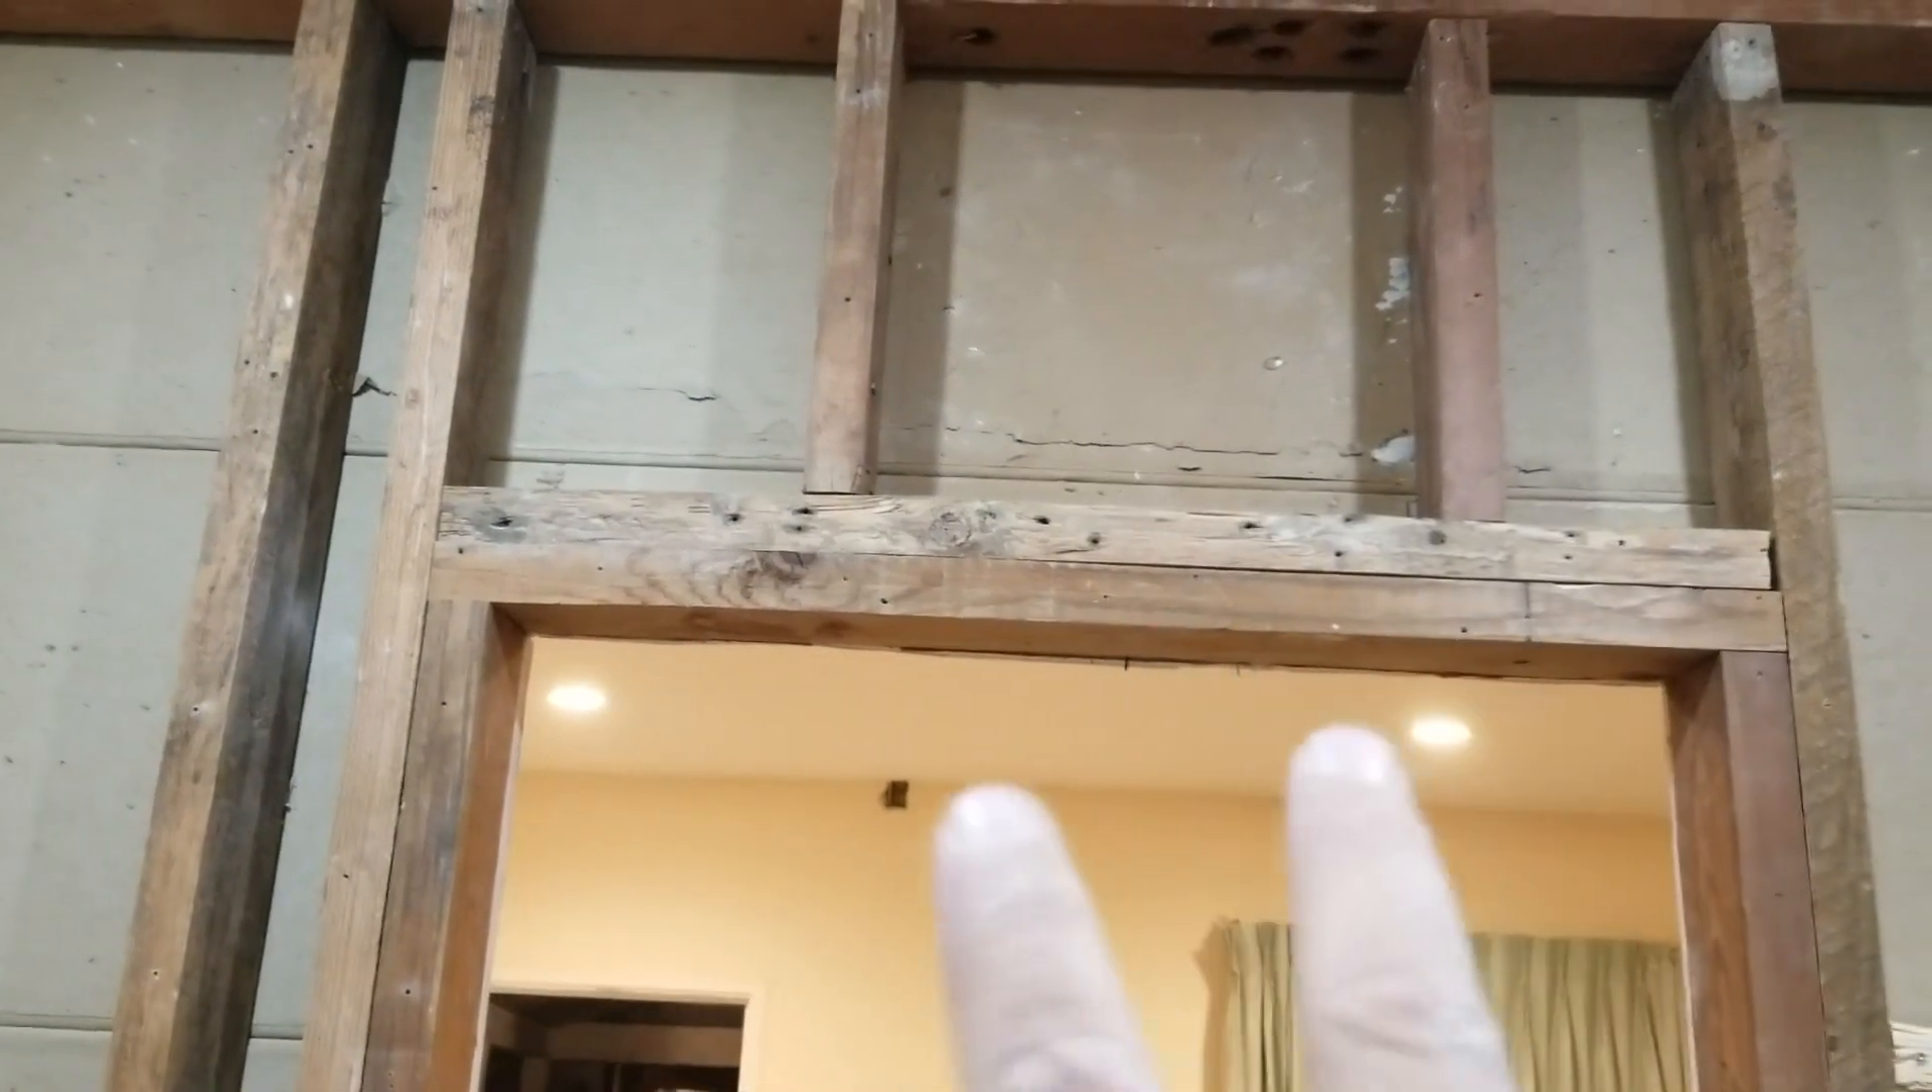We took those two studs and put them right here on either side of the opening here of our framed opening and those become our jack studs.